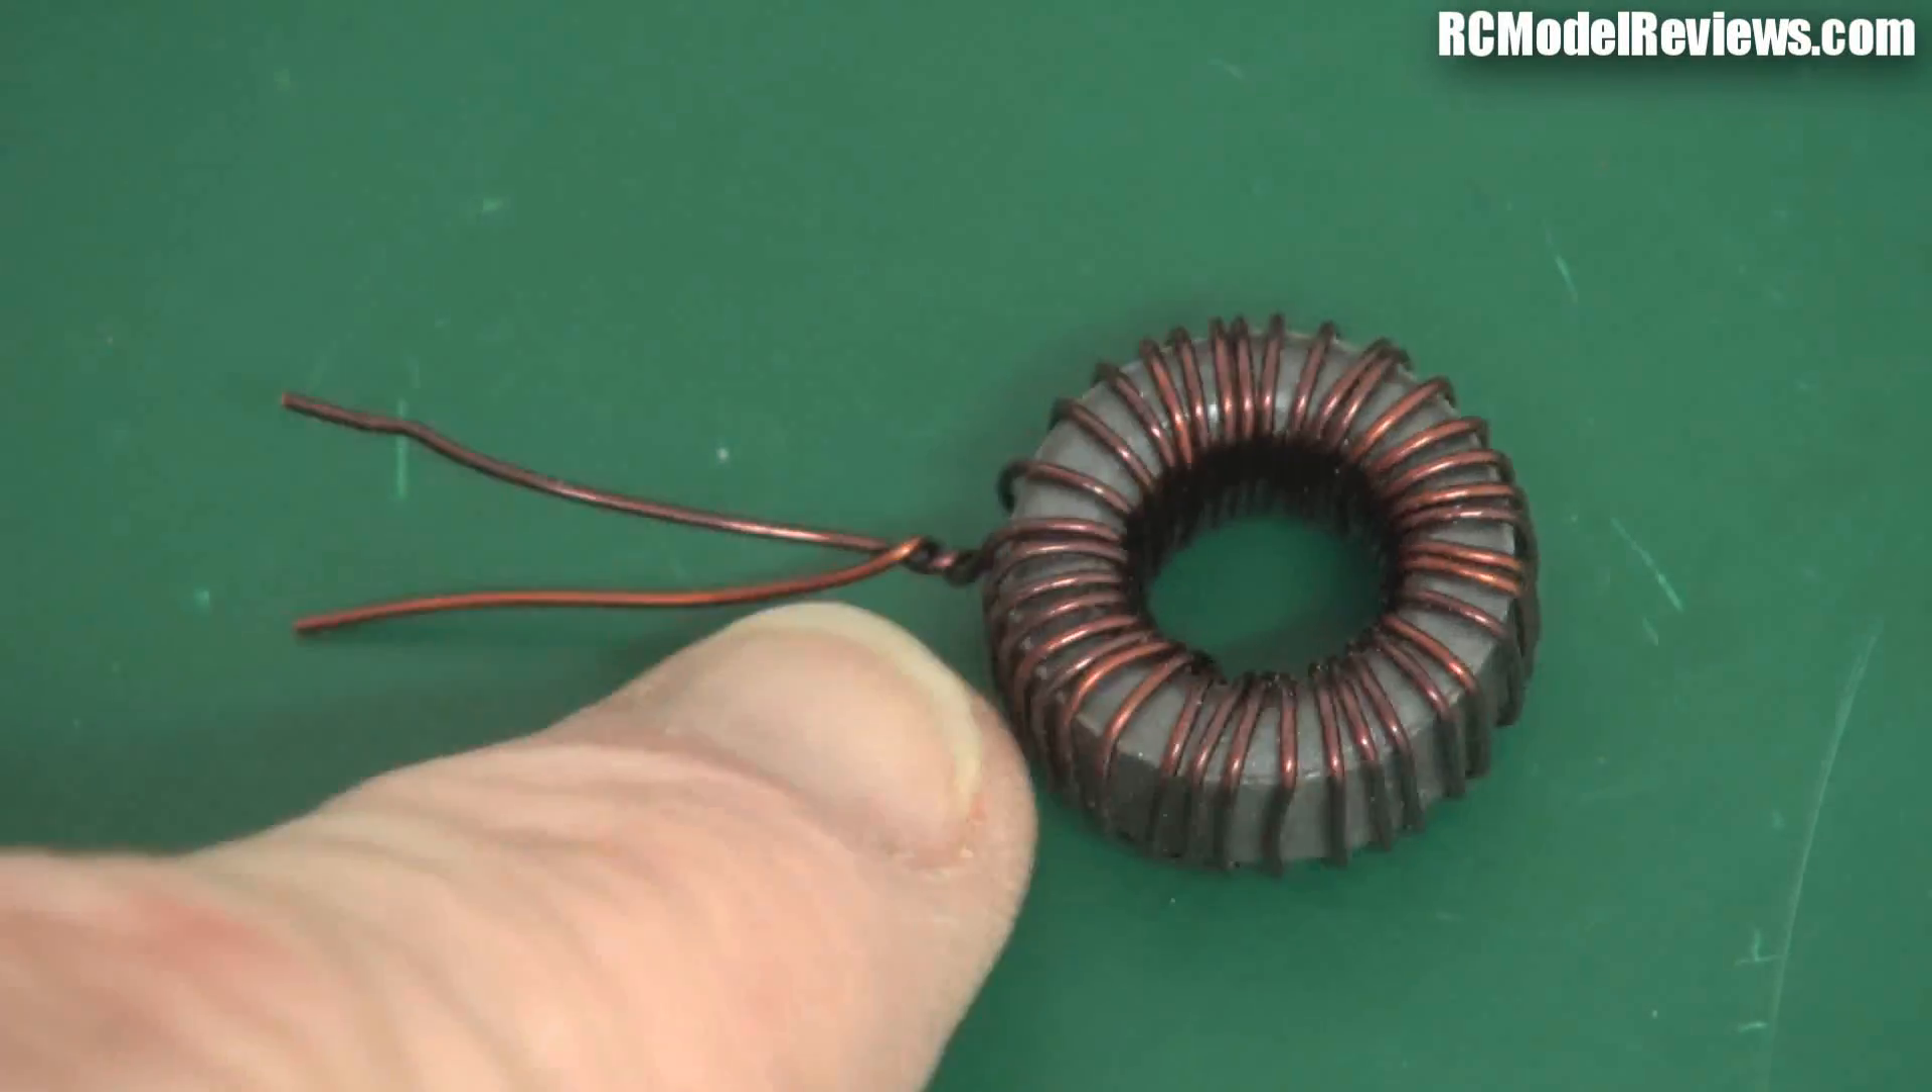And I've just twisted the two wires together here so they don't unravel.